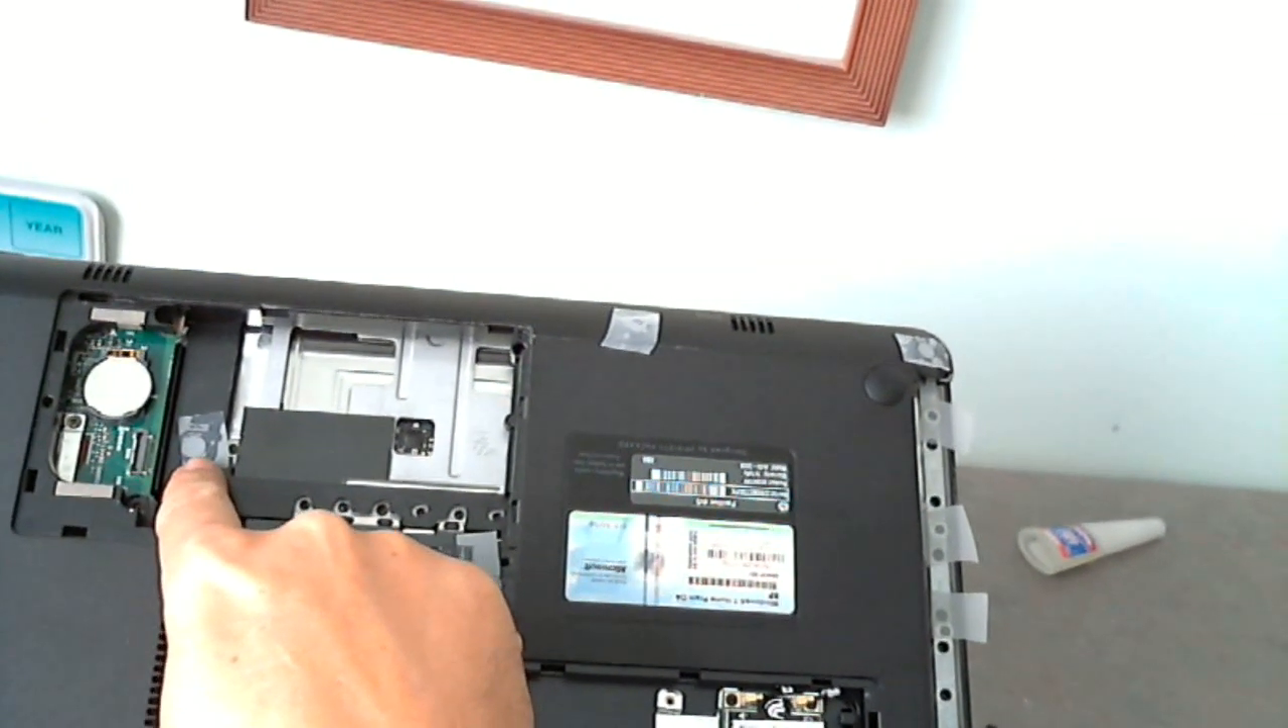And now I've already removed the hard drive the hard drive would normally be here.